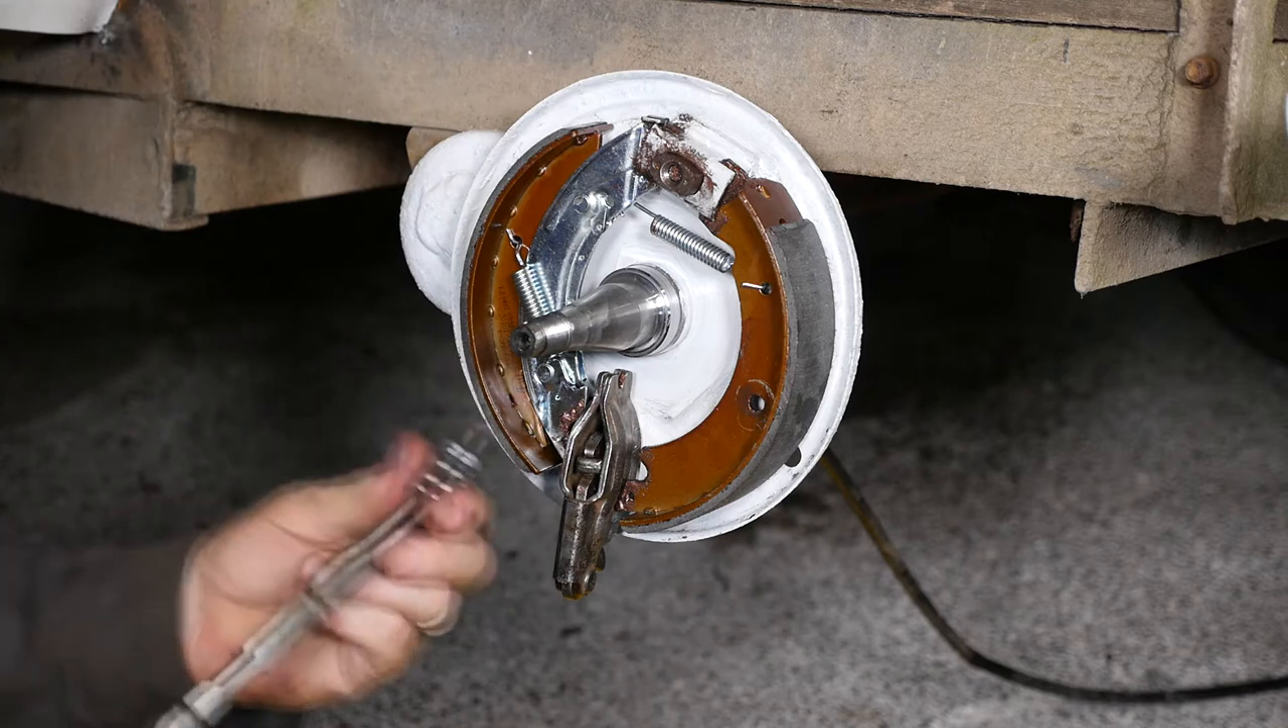So that's the top spring in so that's holding in there okay.